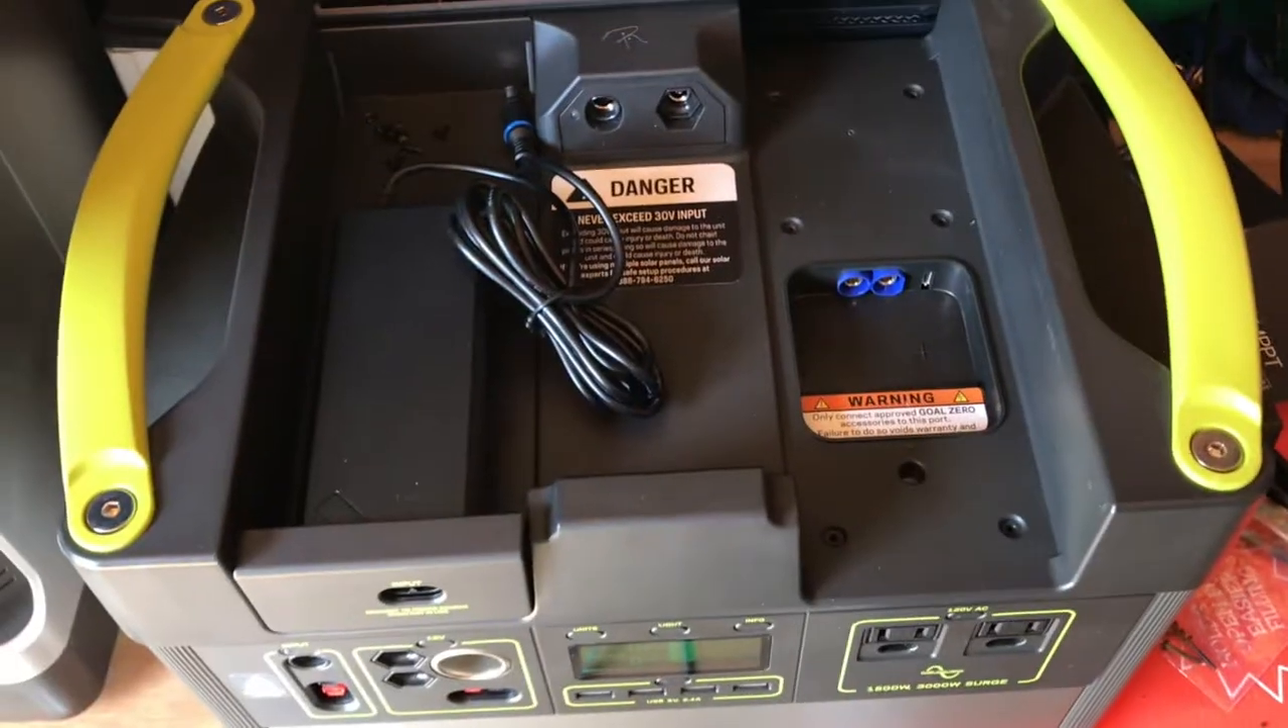That top cover is off now.